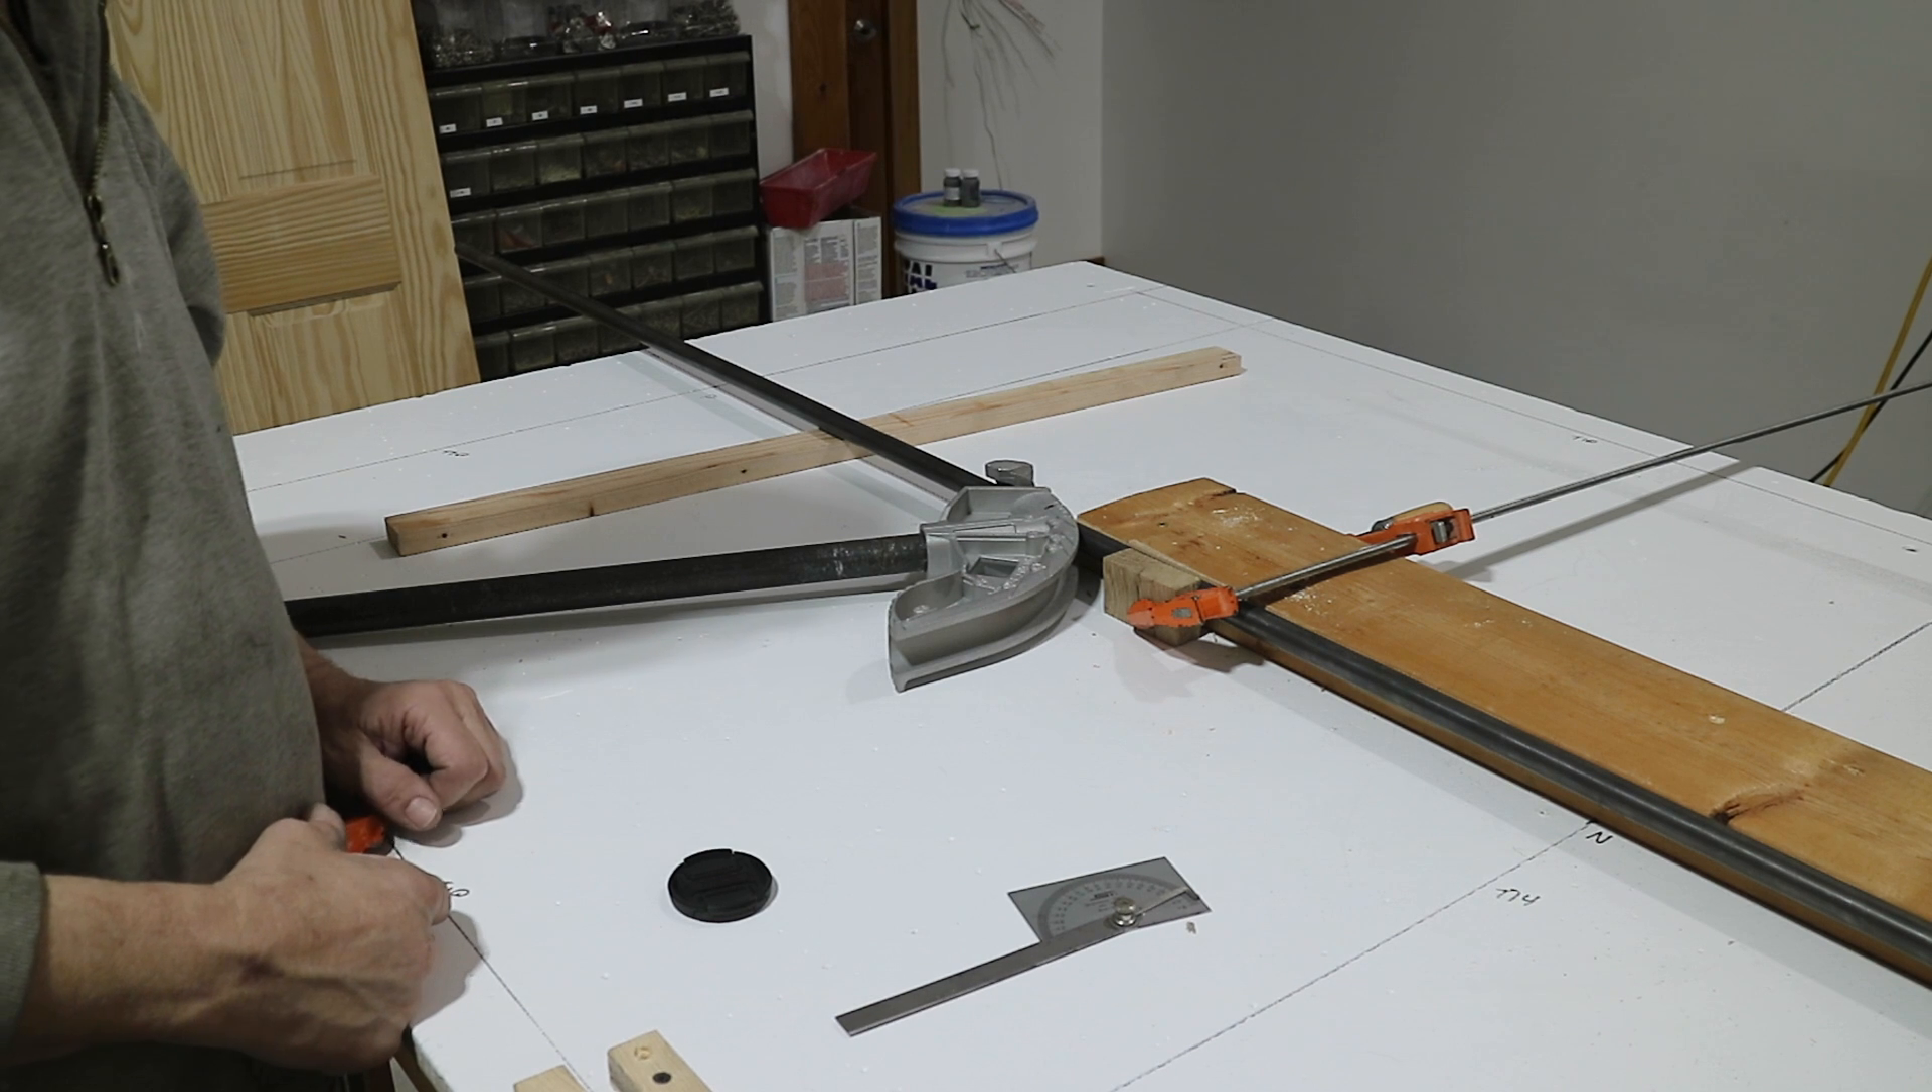I've clamped the tube to this 2x6 here just so that it'll act like the floor.